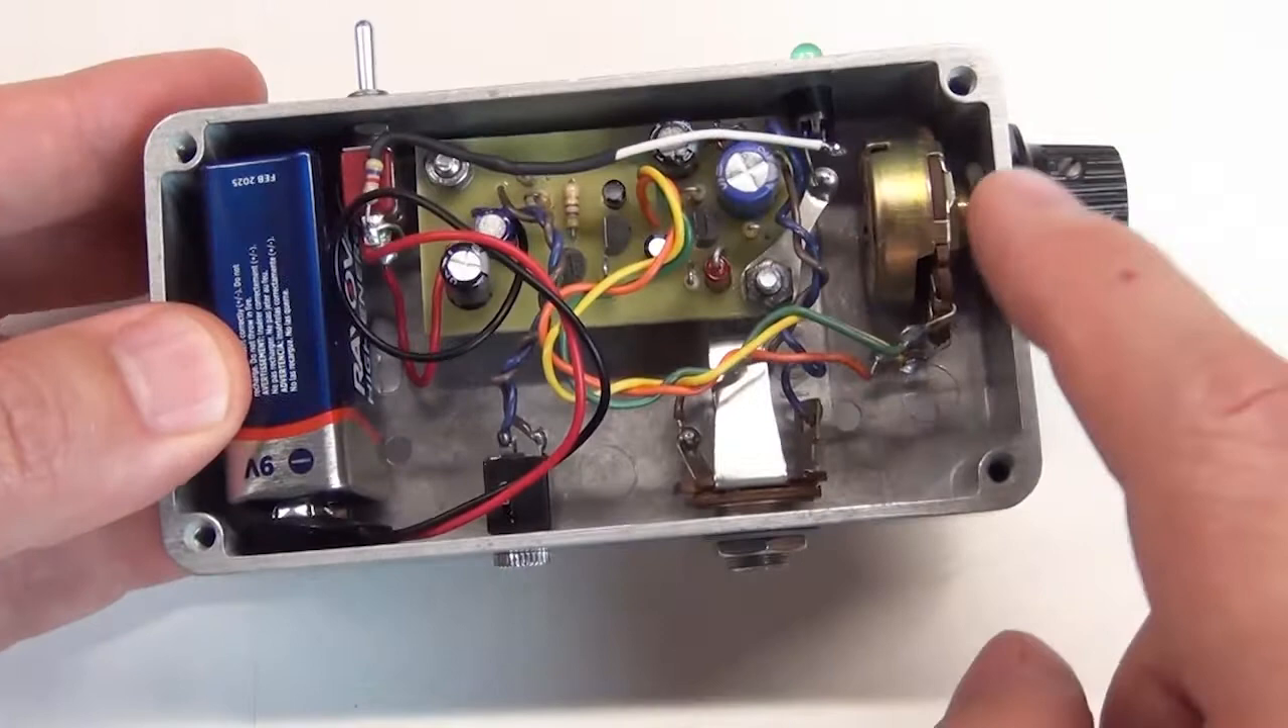I finished the assembly of the microphone preamp and everything just barely fit in the Hammond box. It's a little tight, but it turned out okay.